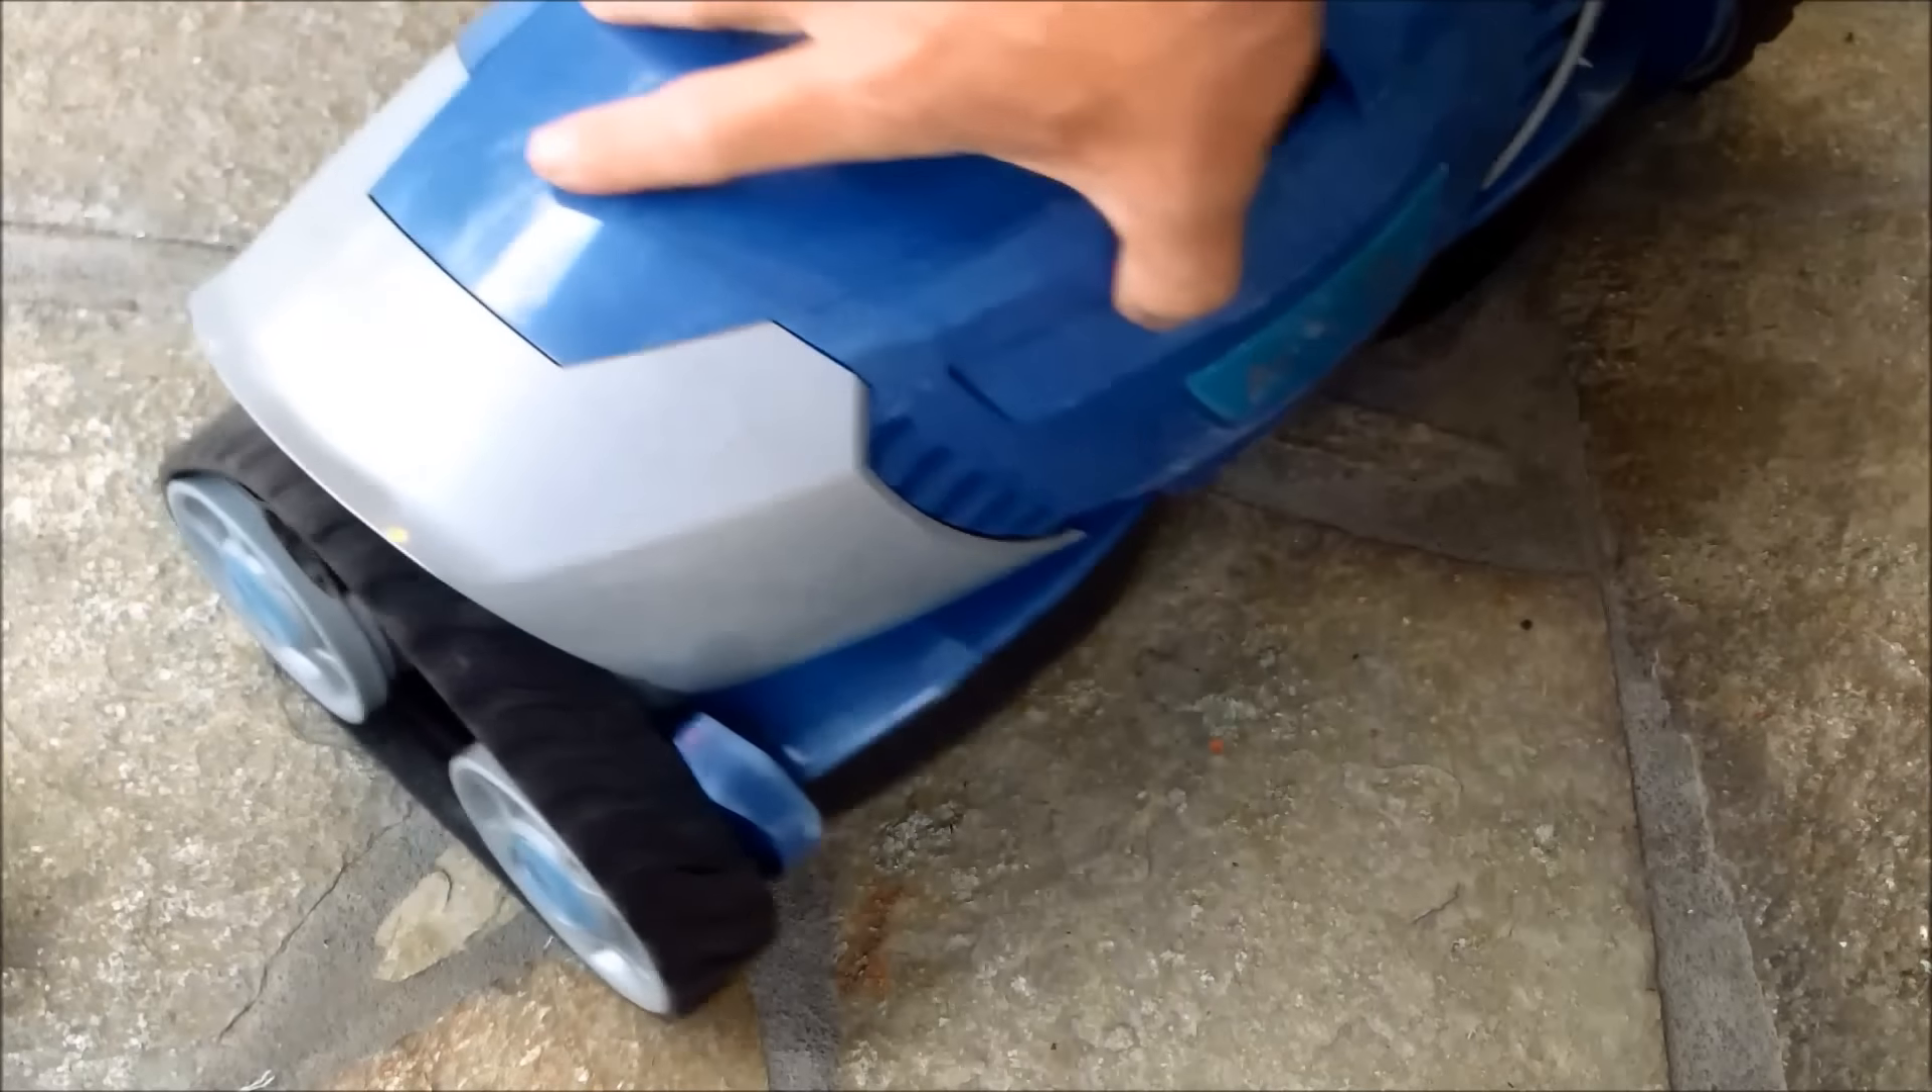Okay I put that track back on.